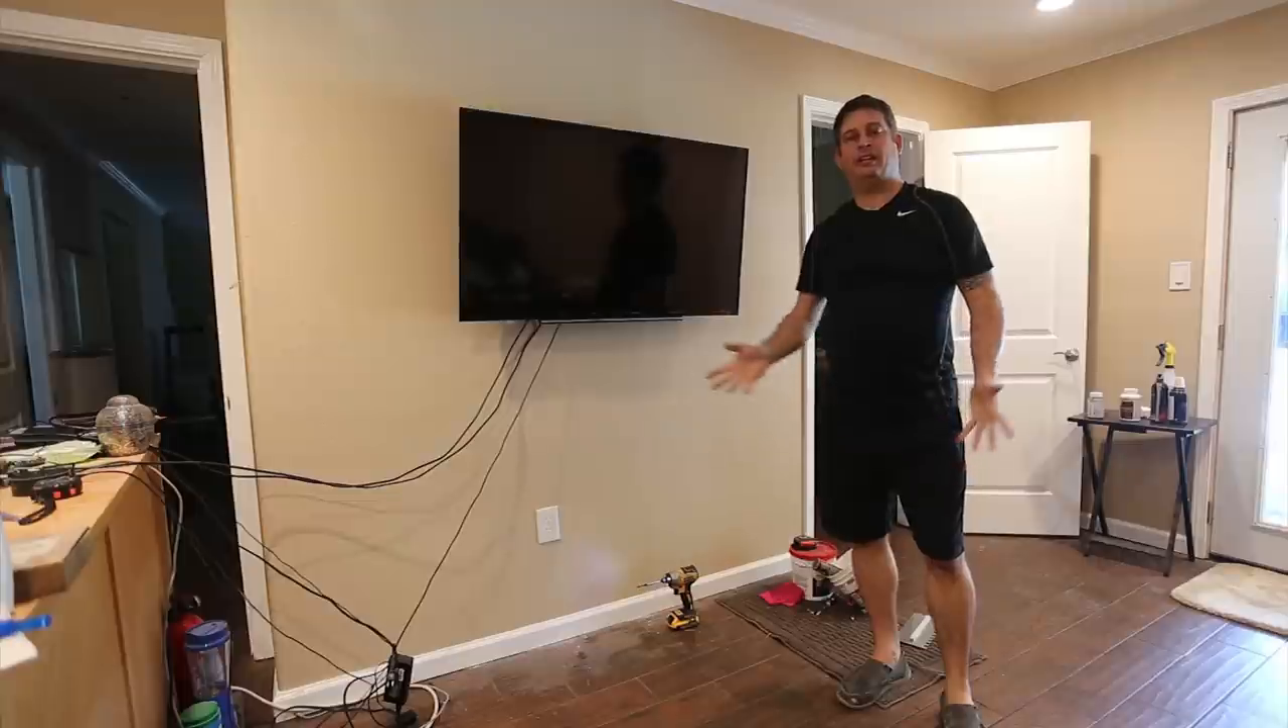So, now we have the TV mounted, and that's all there is to it.